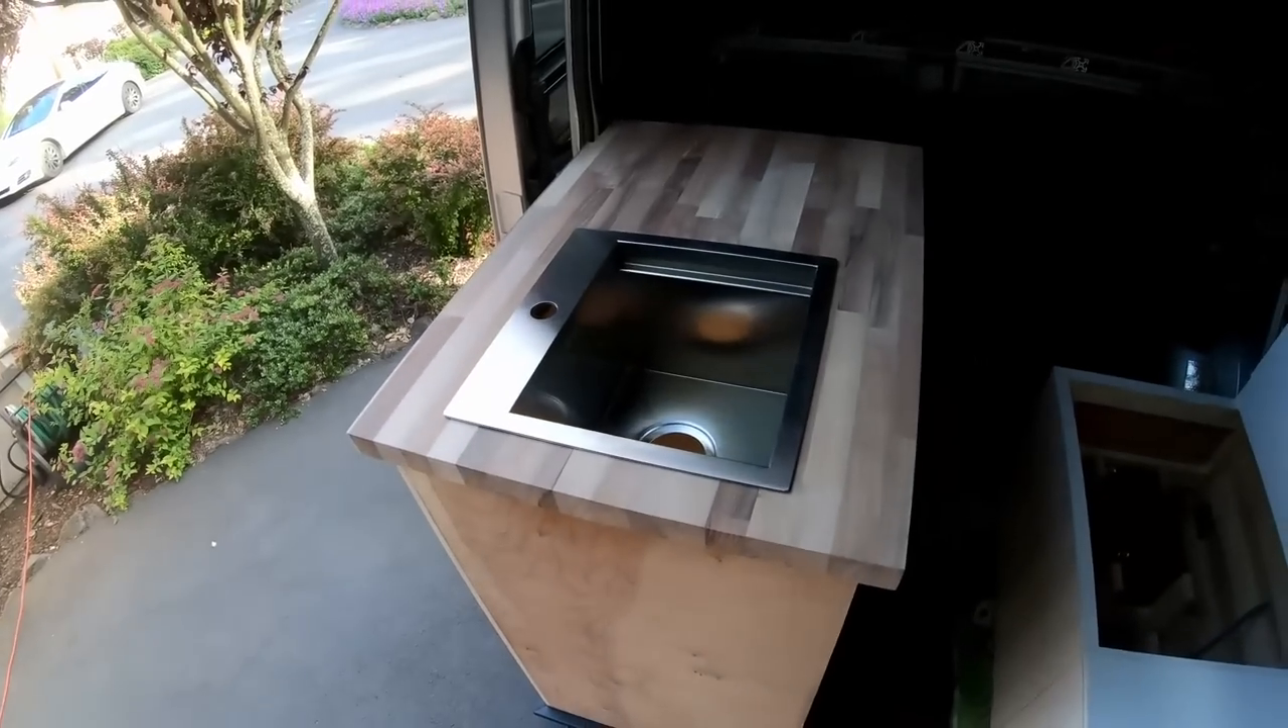We cut a hole for the sink. The sink fits well.